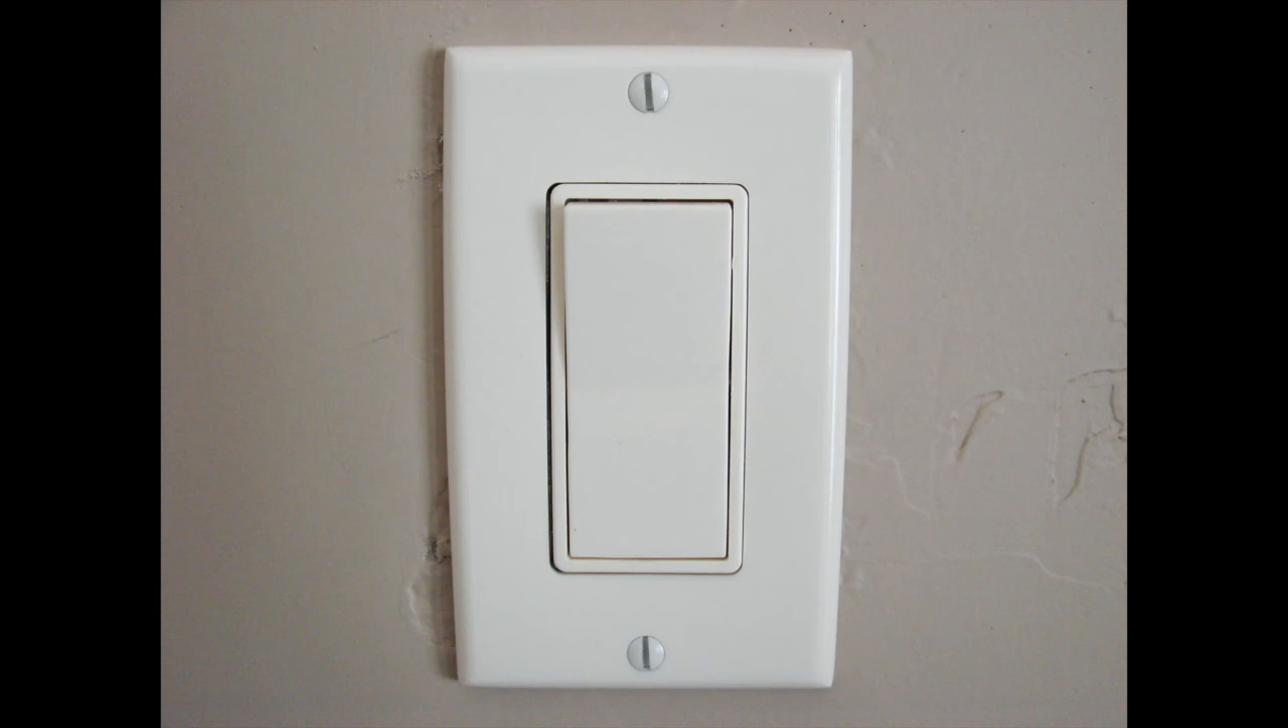And the cover plate has been installed and in place and it looks great.